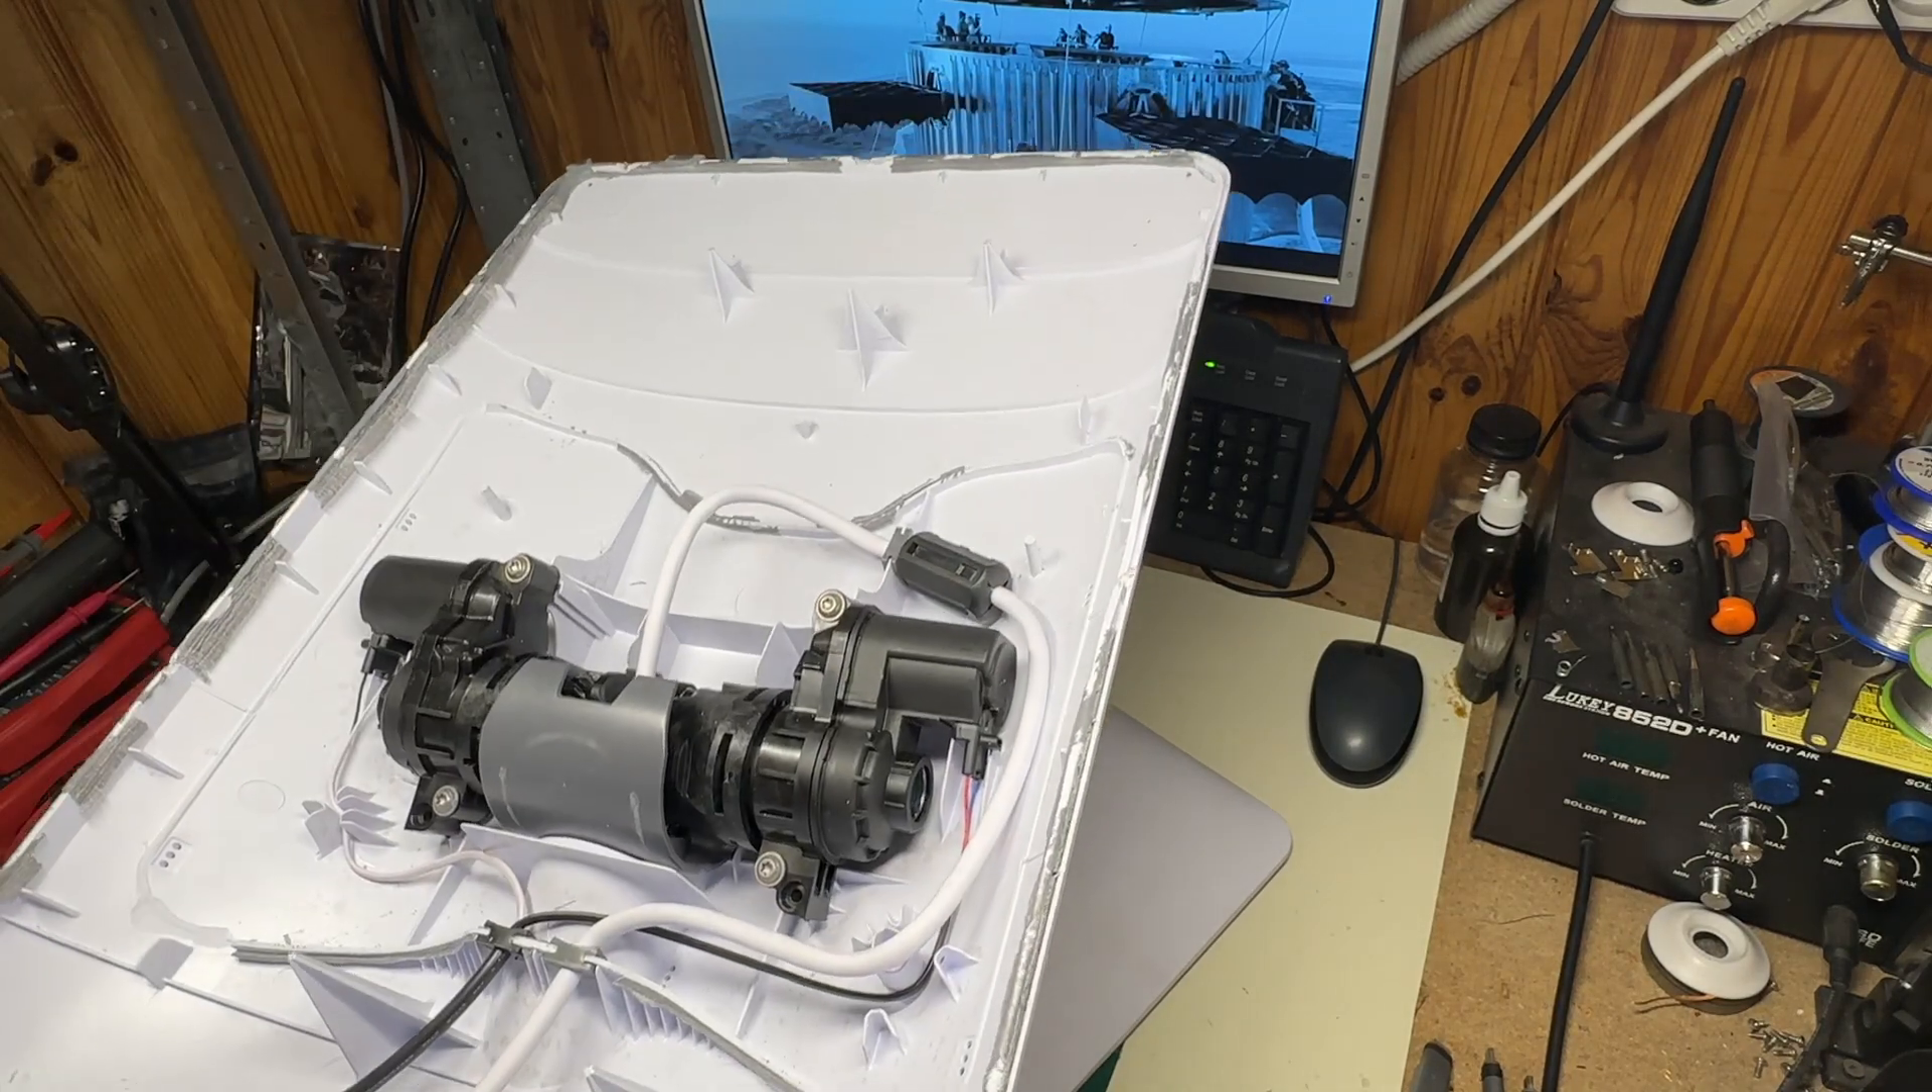From the factory this compartment is completely sealed but i already removed it so we can see what's inside.